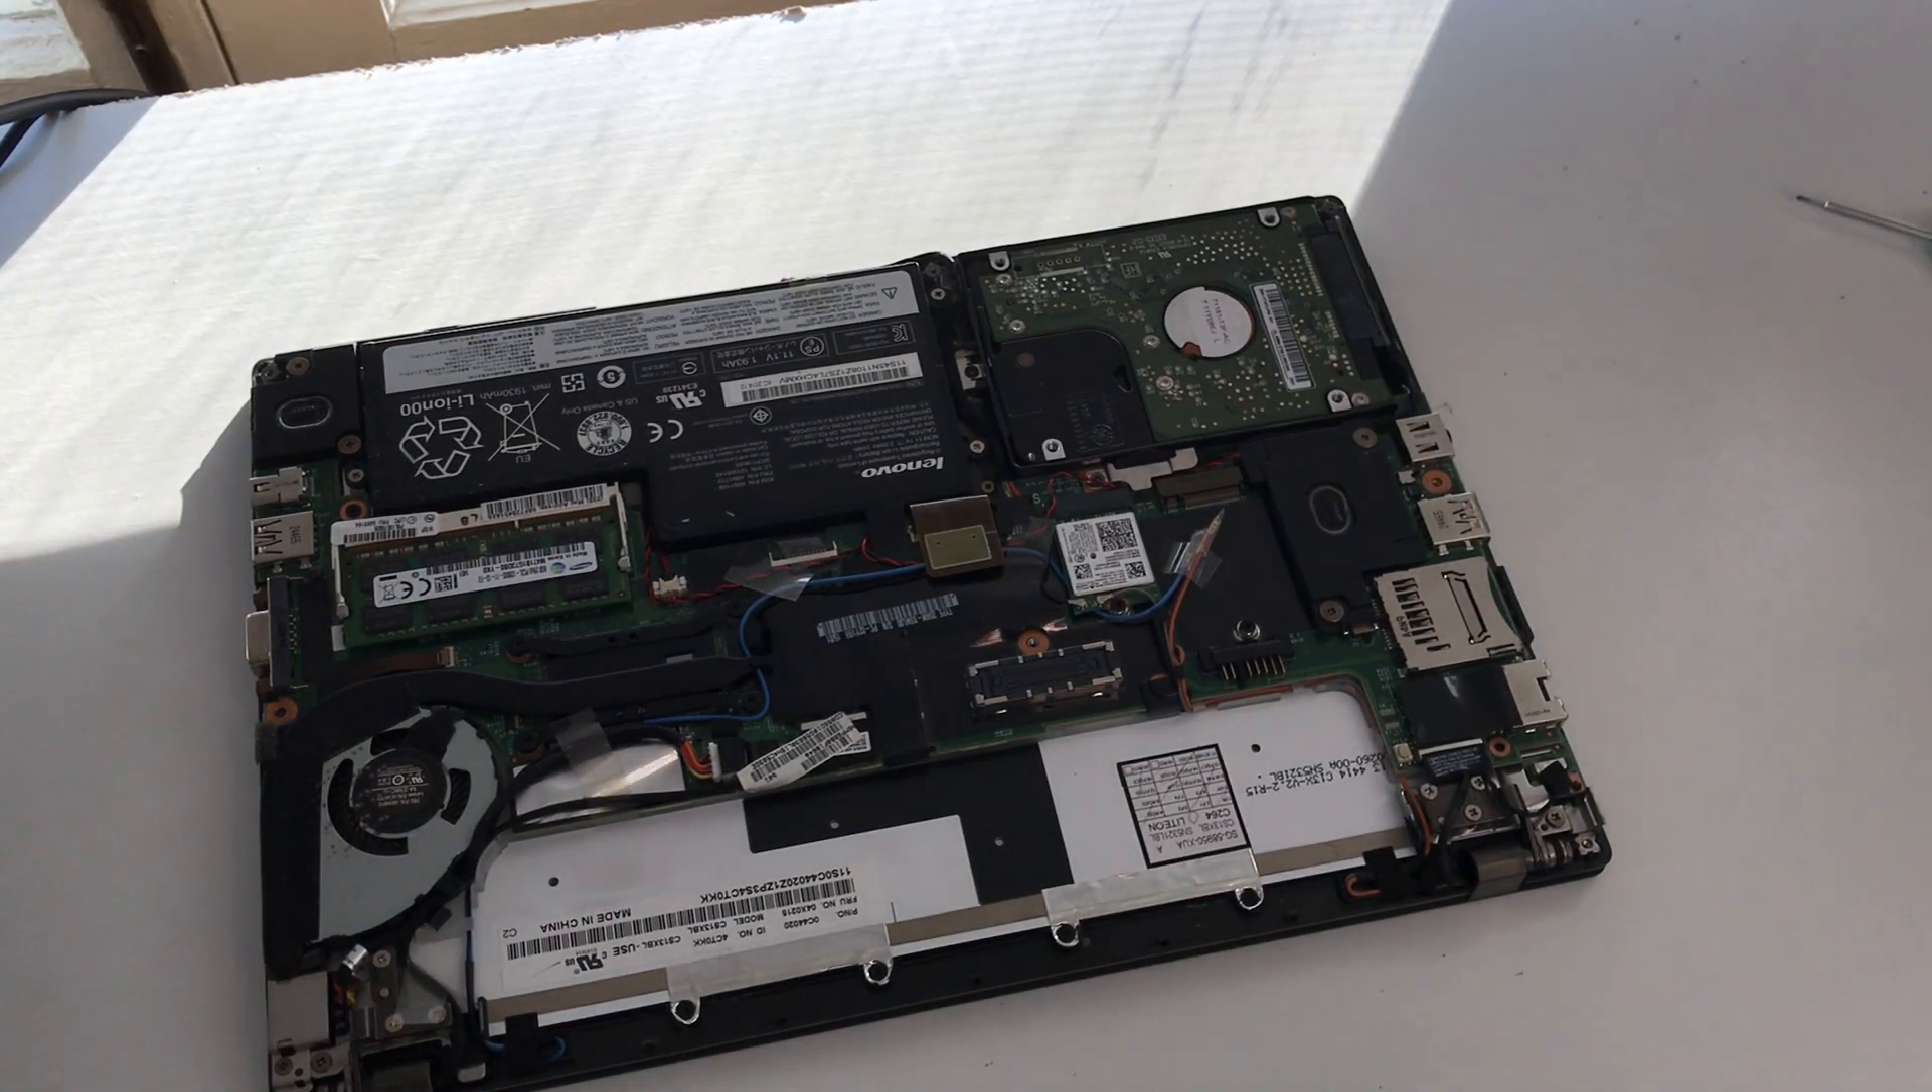Okay, well, I finally got the back off, and hopefully I didn't break anything.